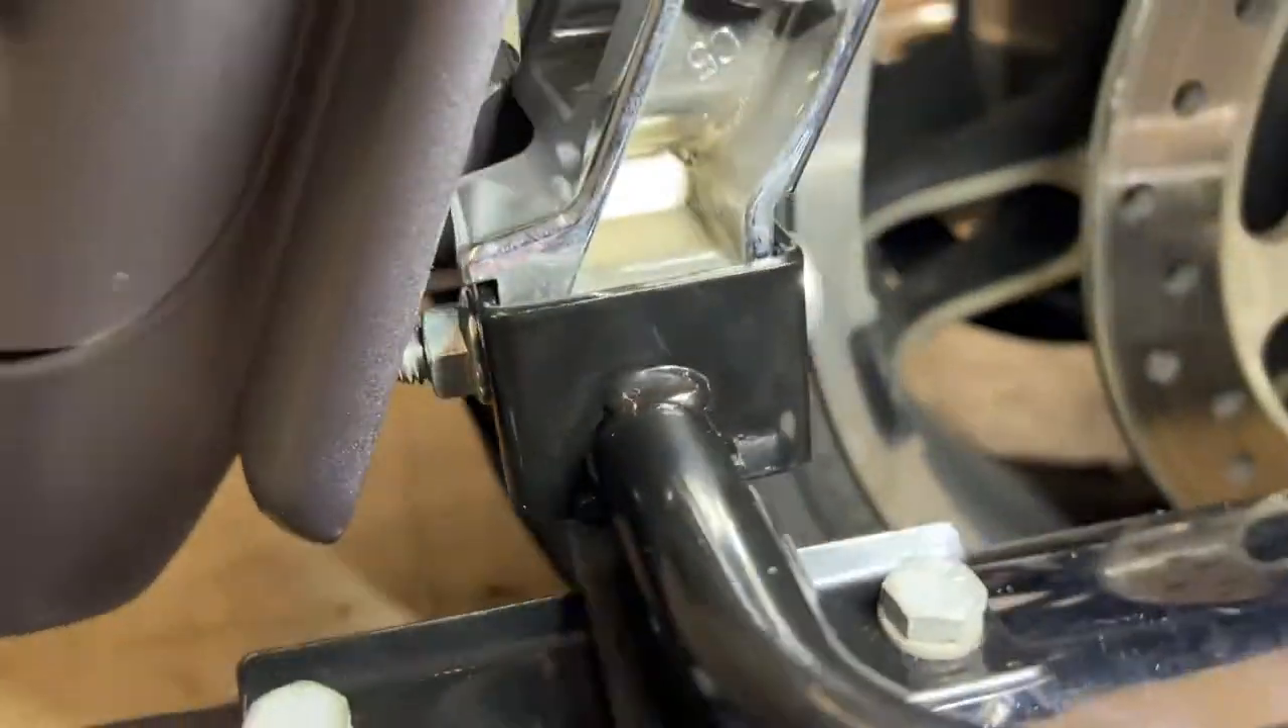Got the actual bushing bracket installed just like that.